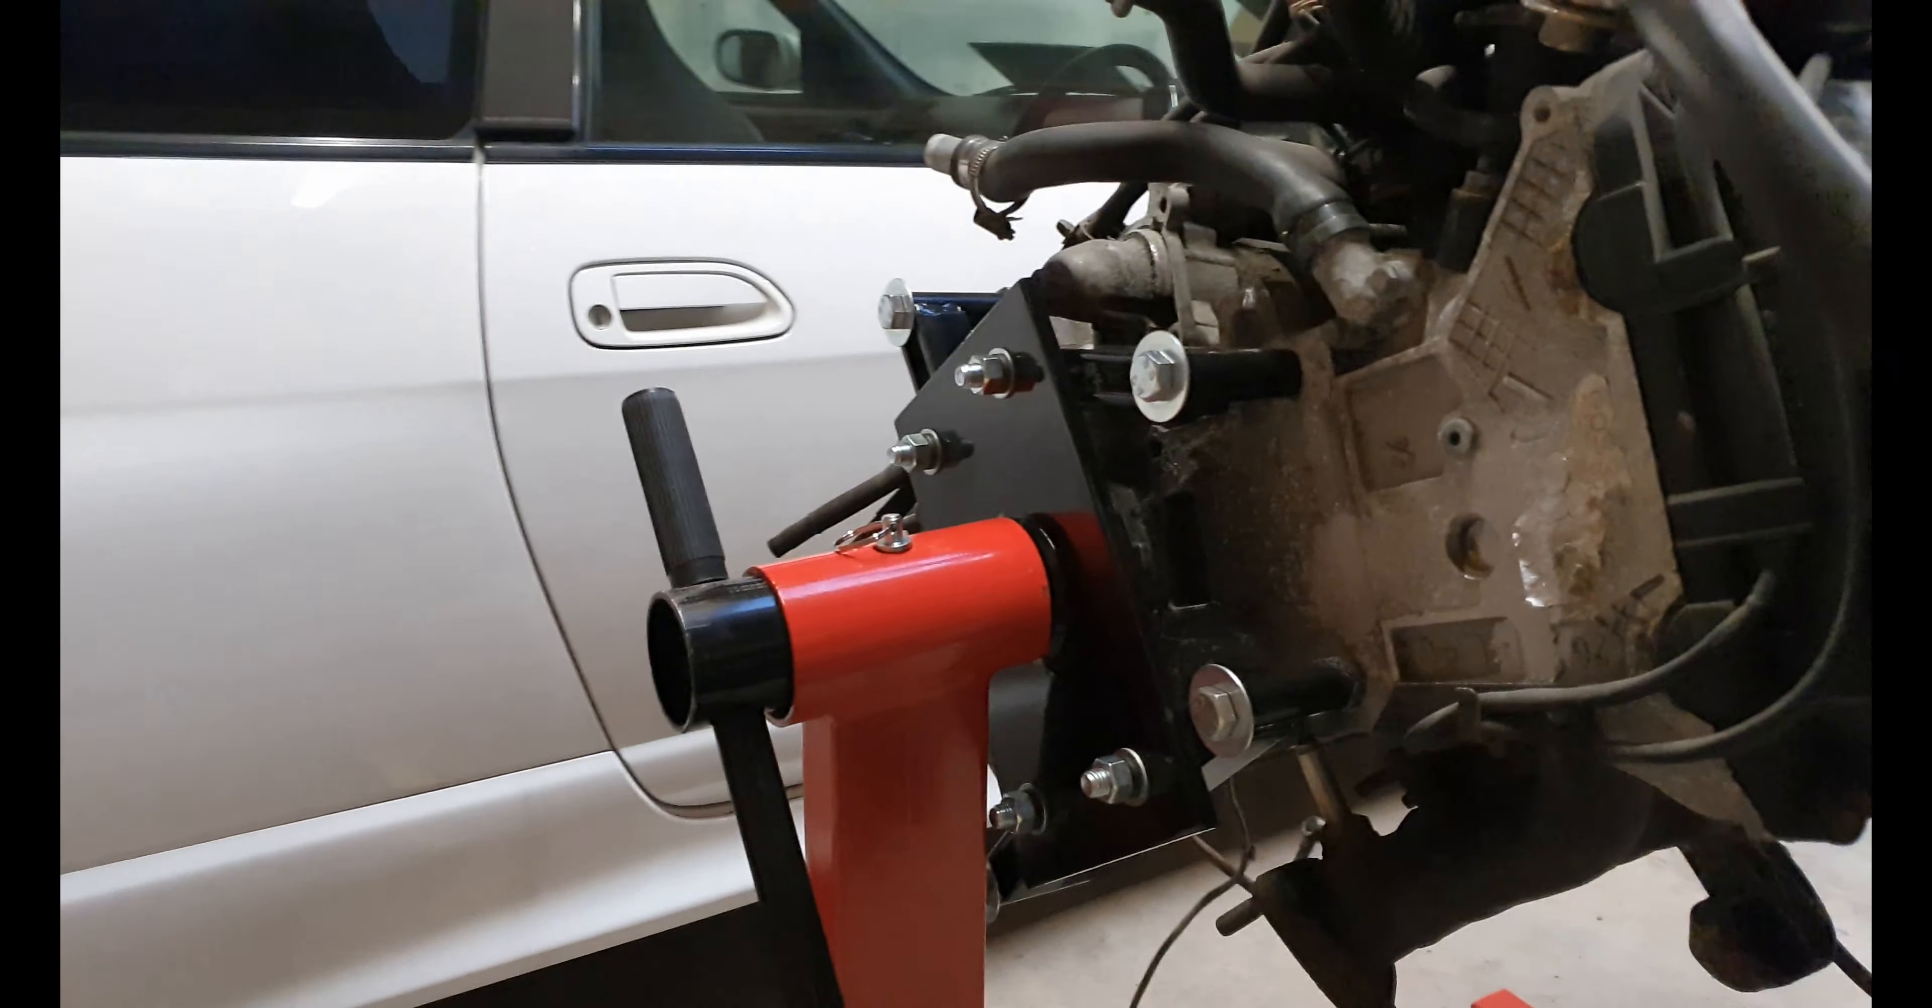That's the engine there now Looking all good Up on the stand.